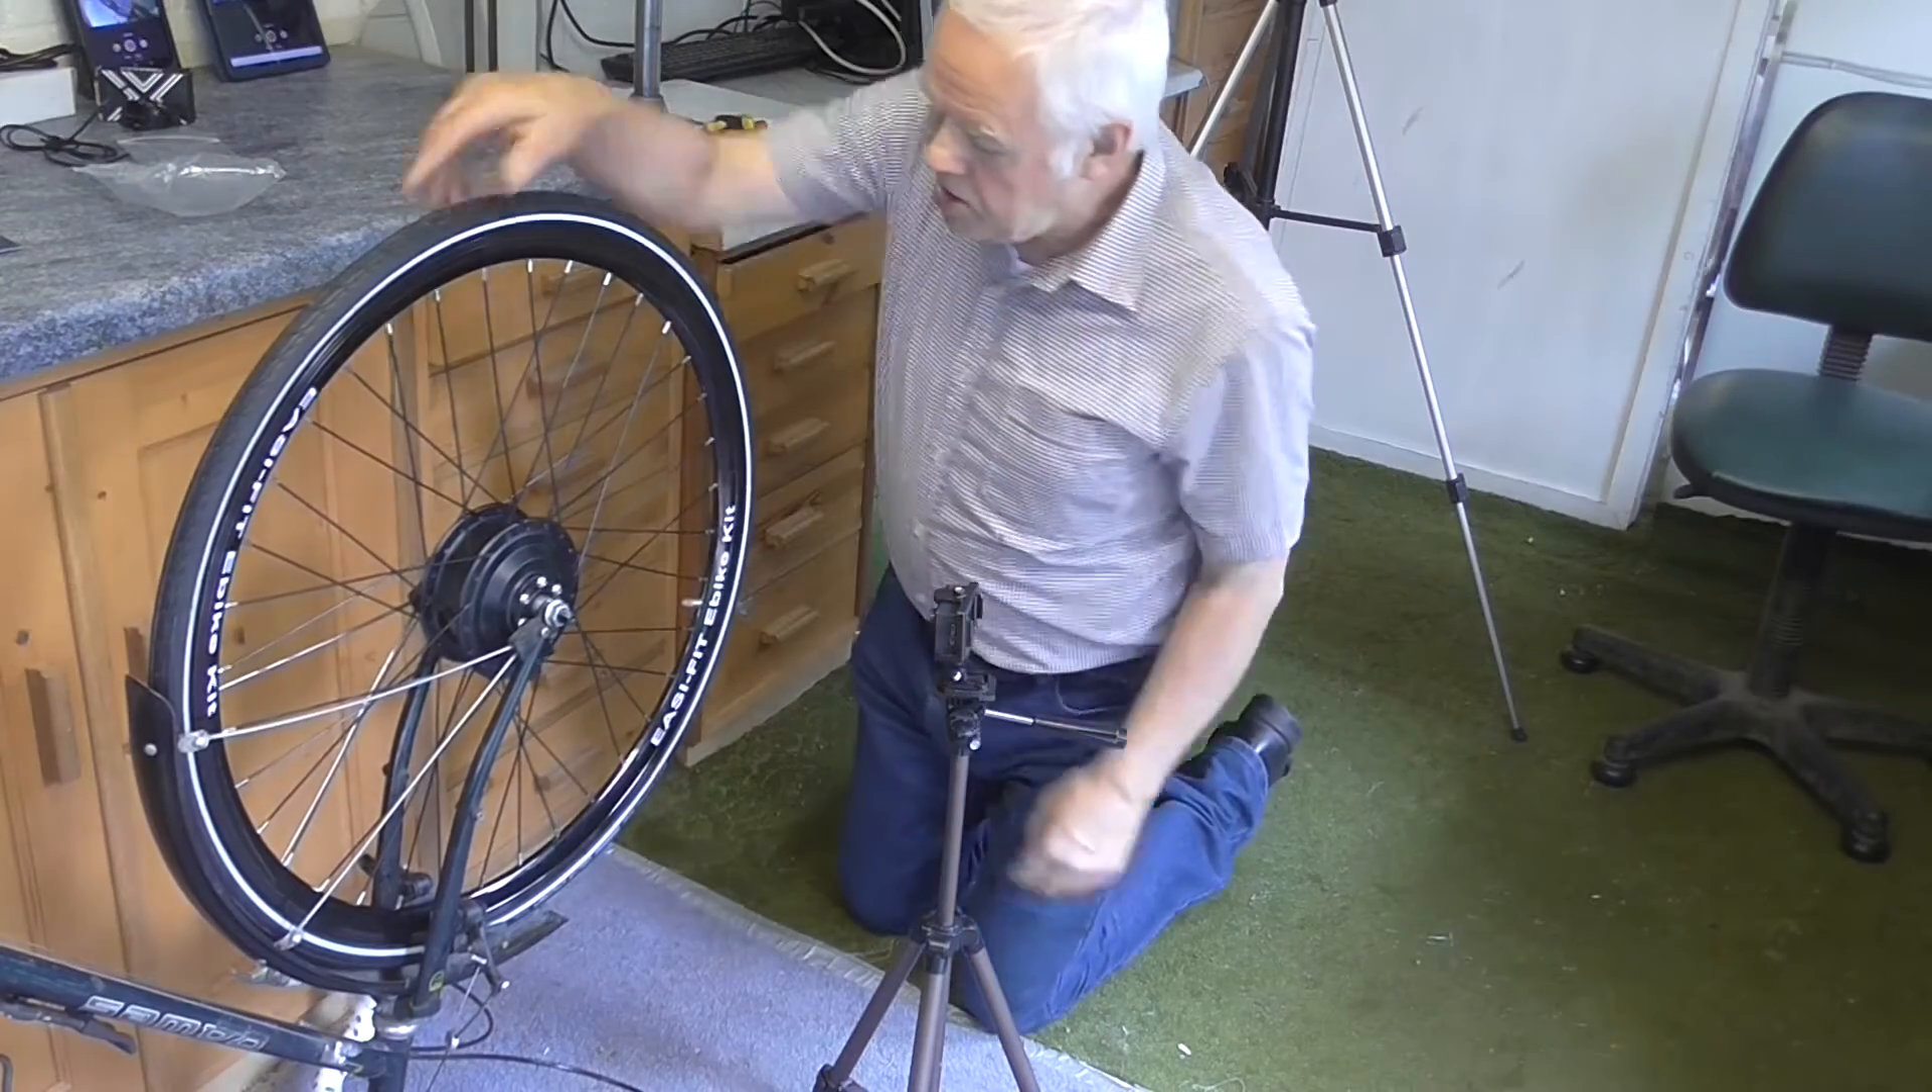Now that's the wheel in place and it spins quite nicely so there's not a problem there.